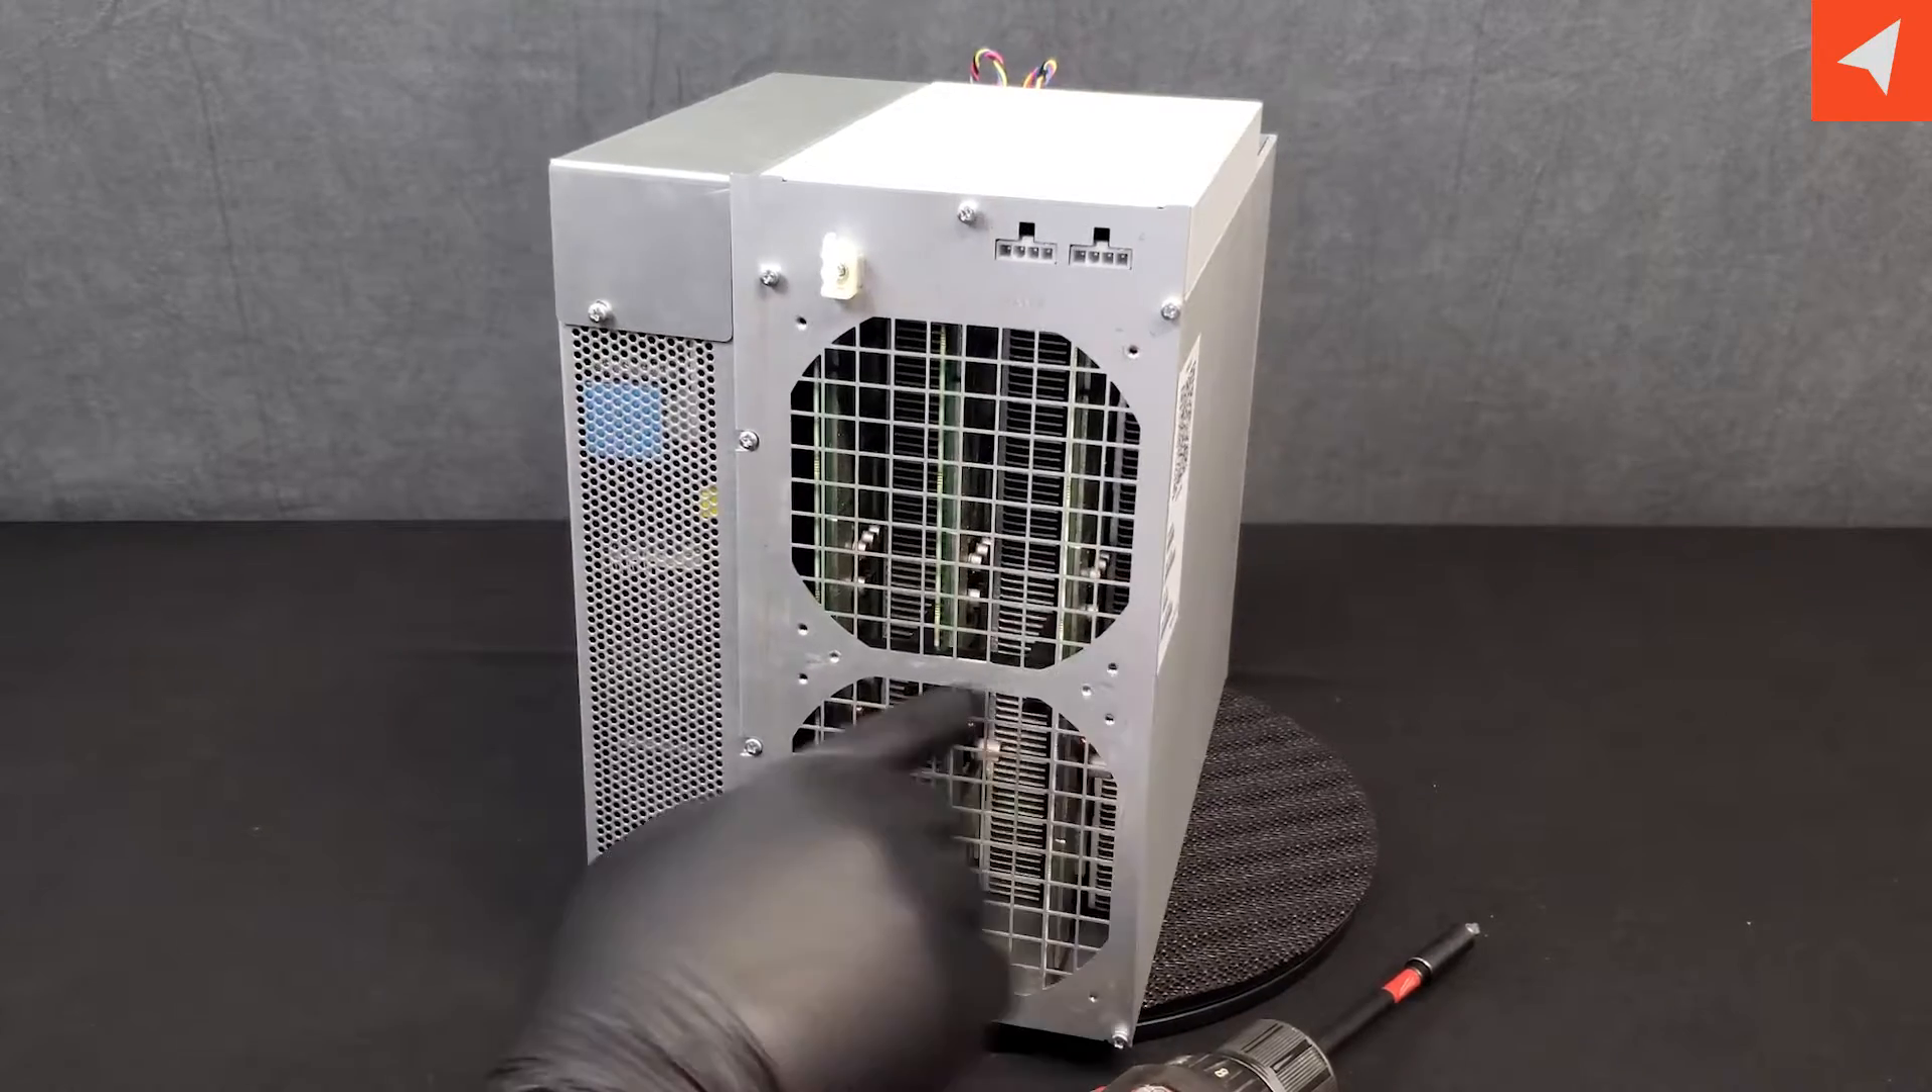Okay, so rear fans have been removed.